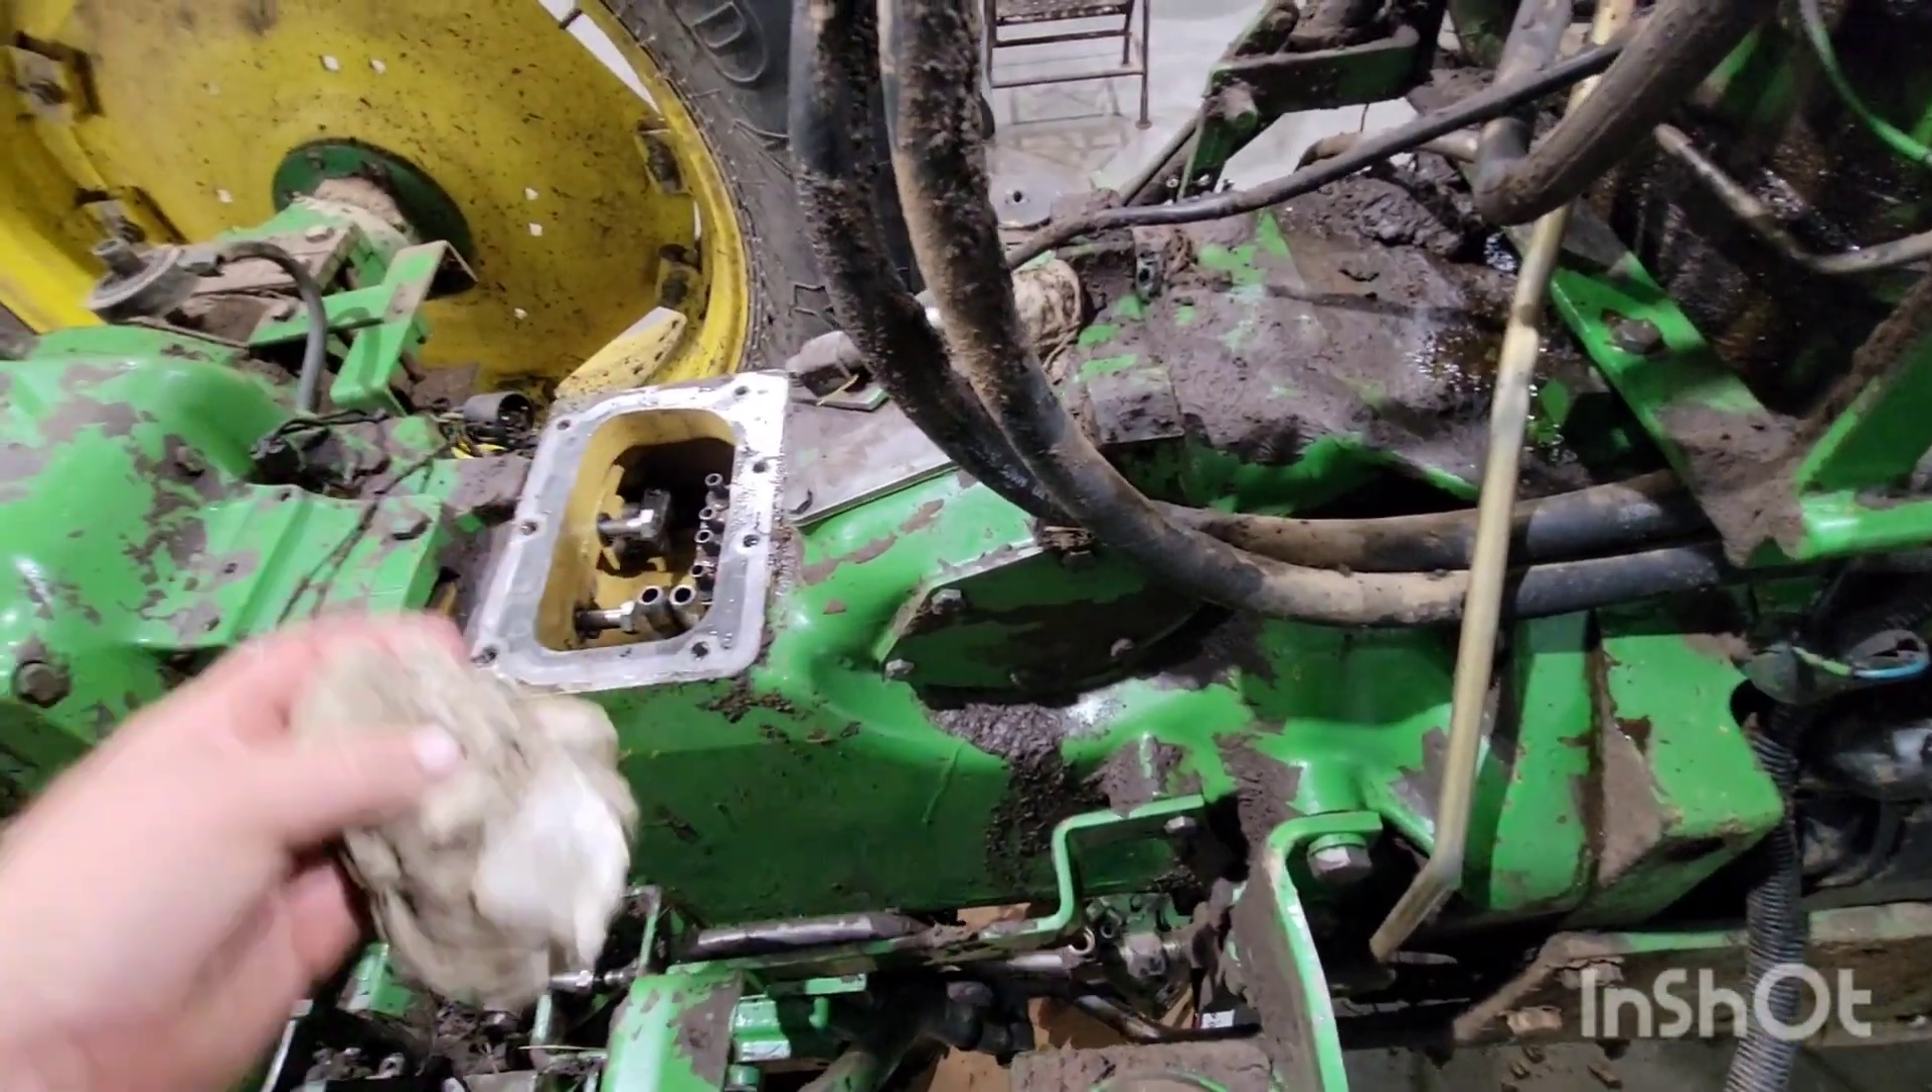So we got the shift cover off.